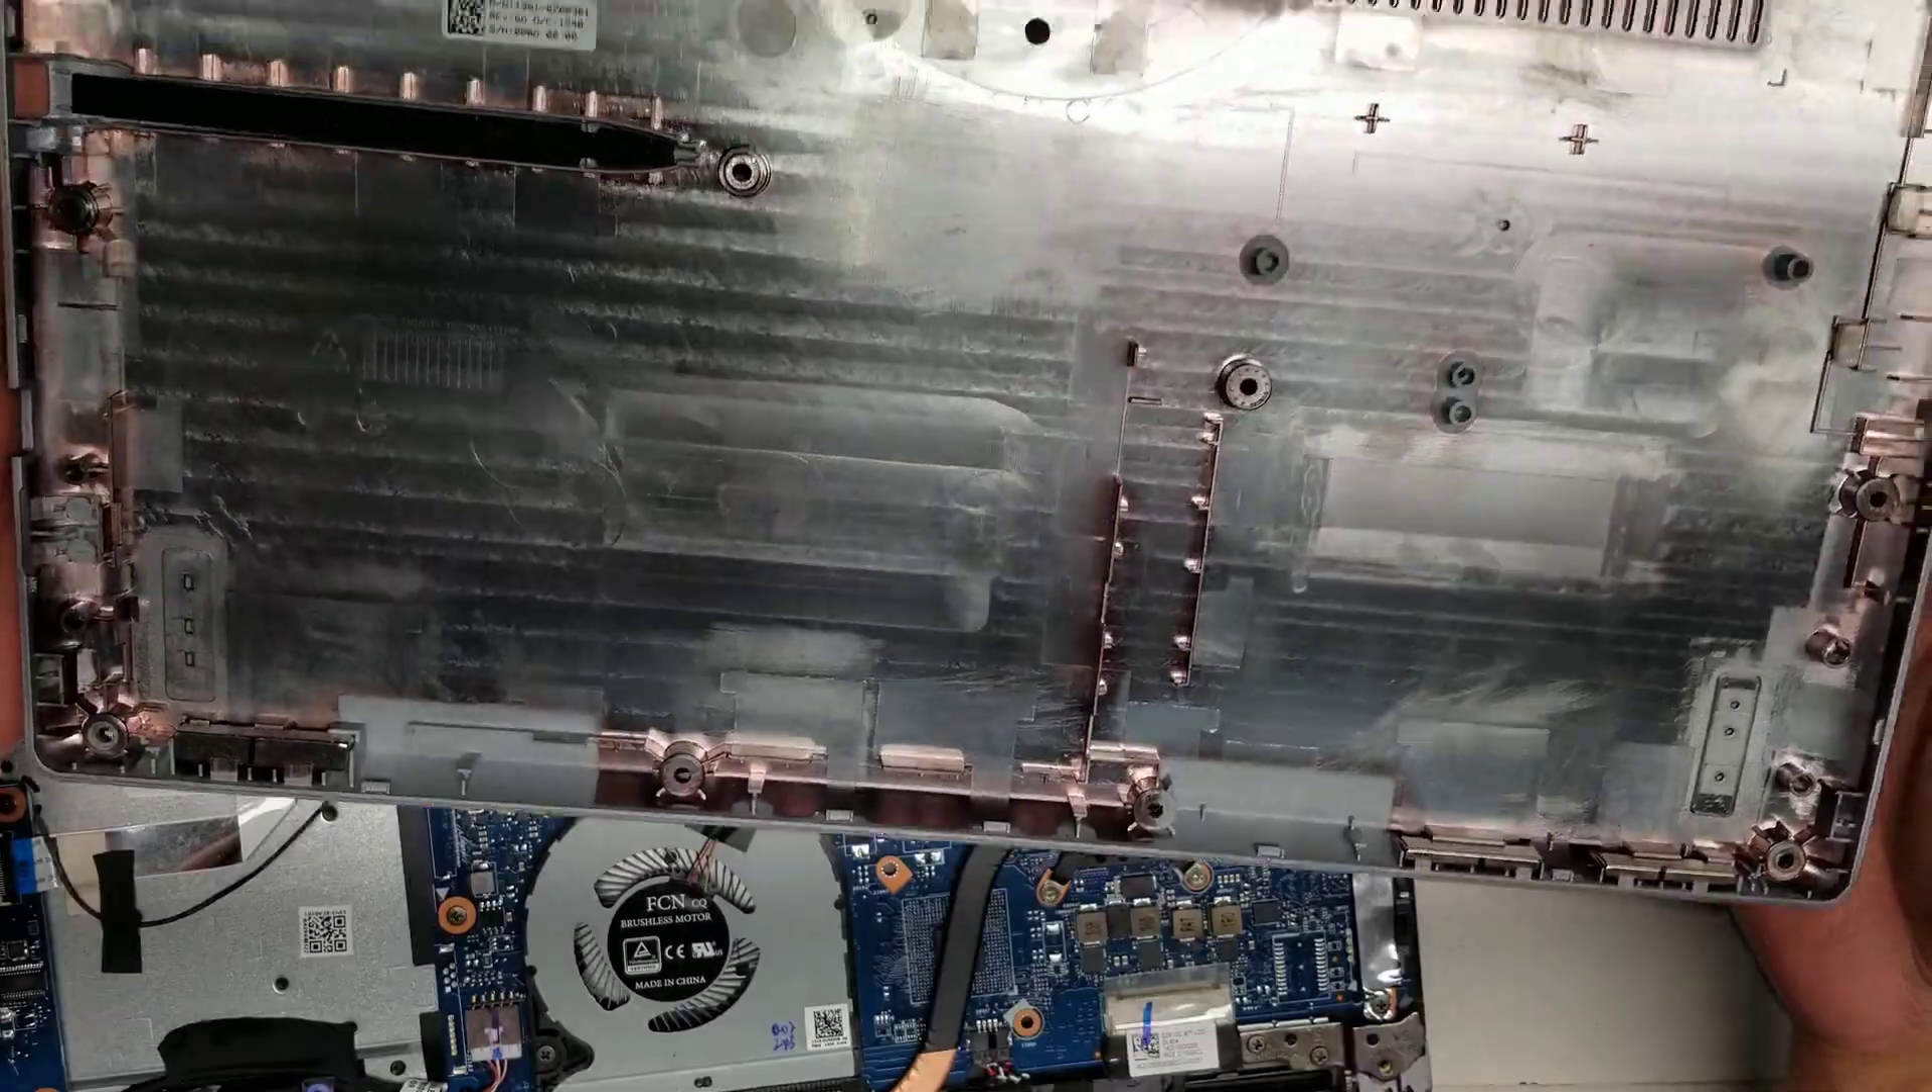Yep, so you got the cover off, just like that.